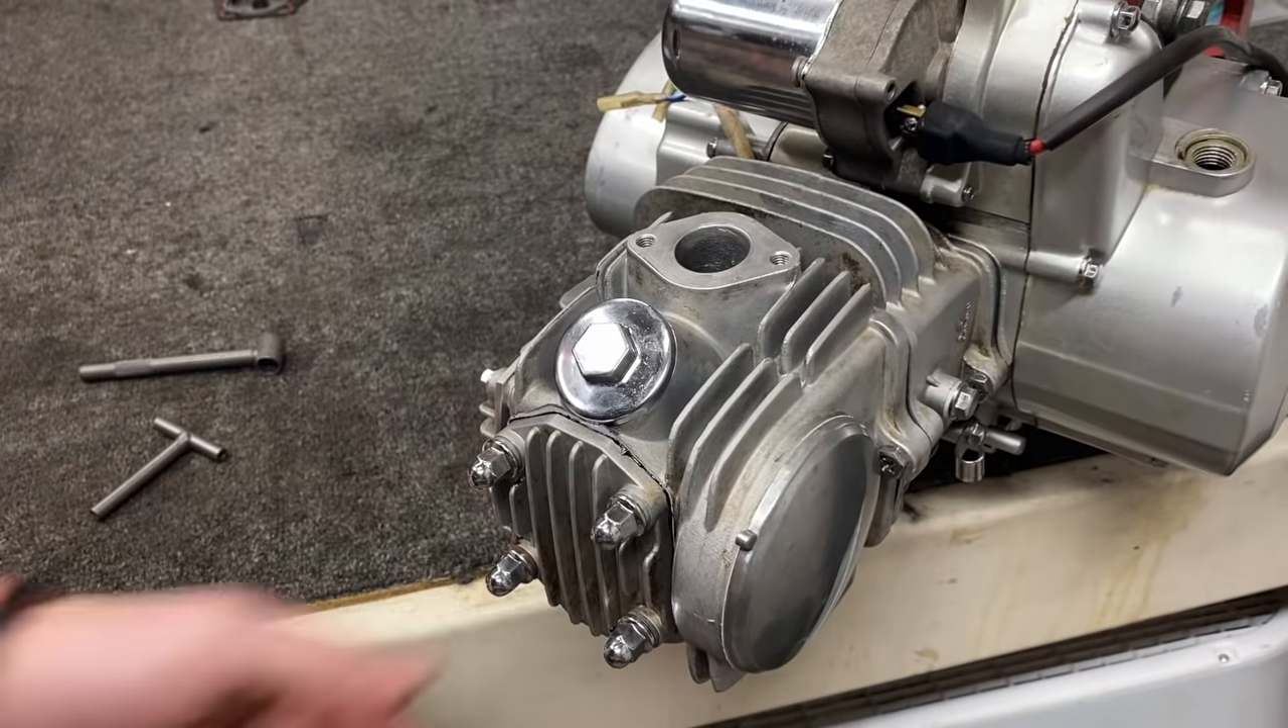Now the cap's on.